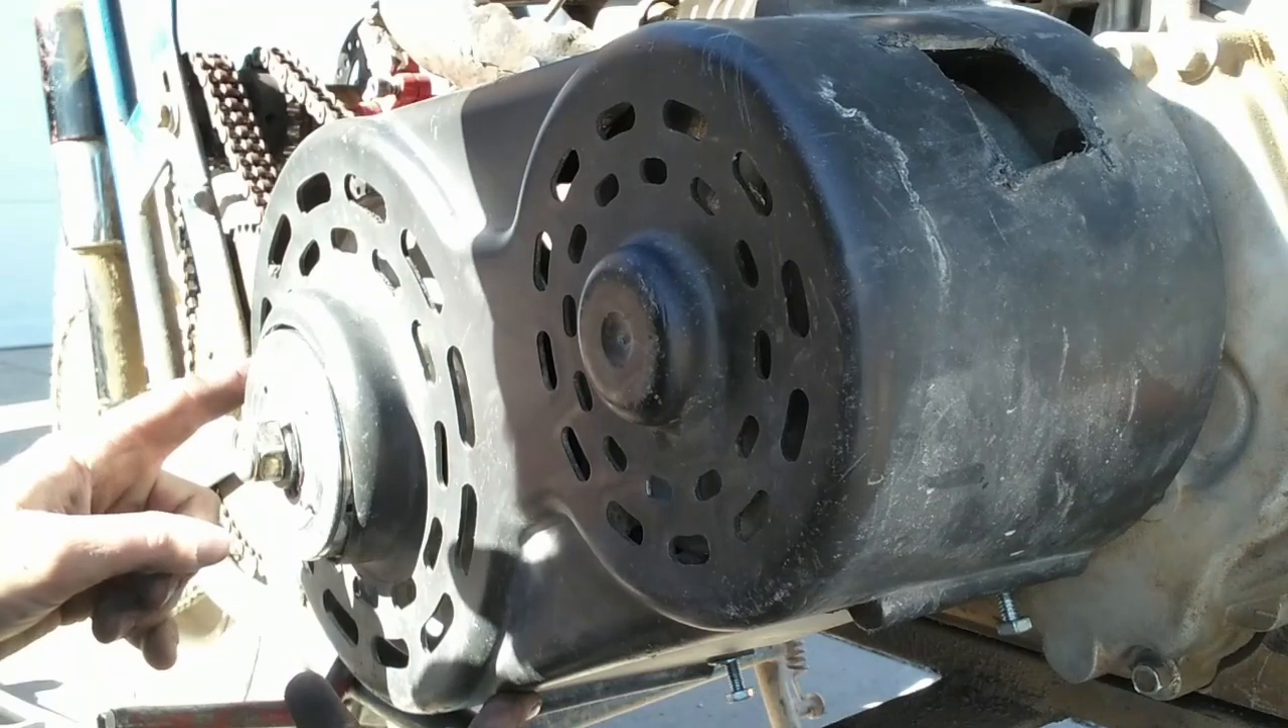As you can see here My driven clutch here Pokes through My cover.